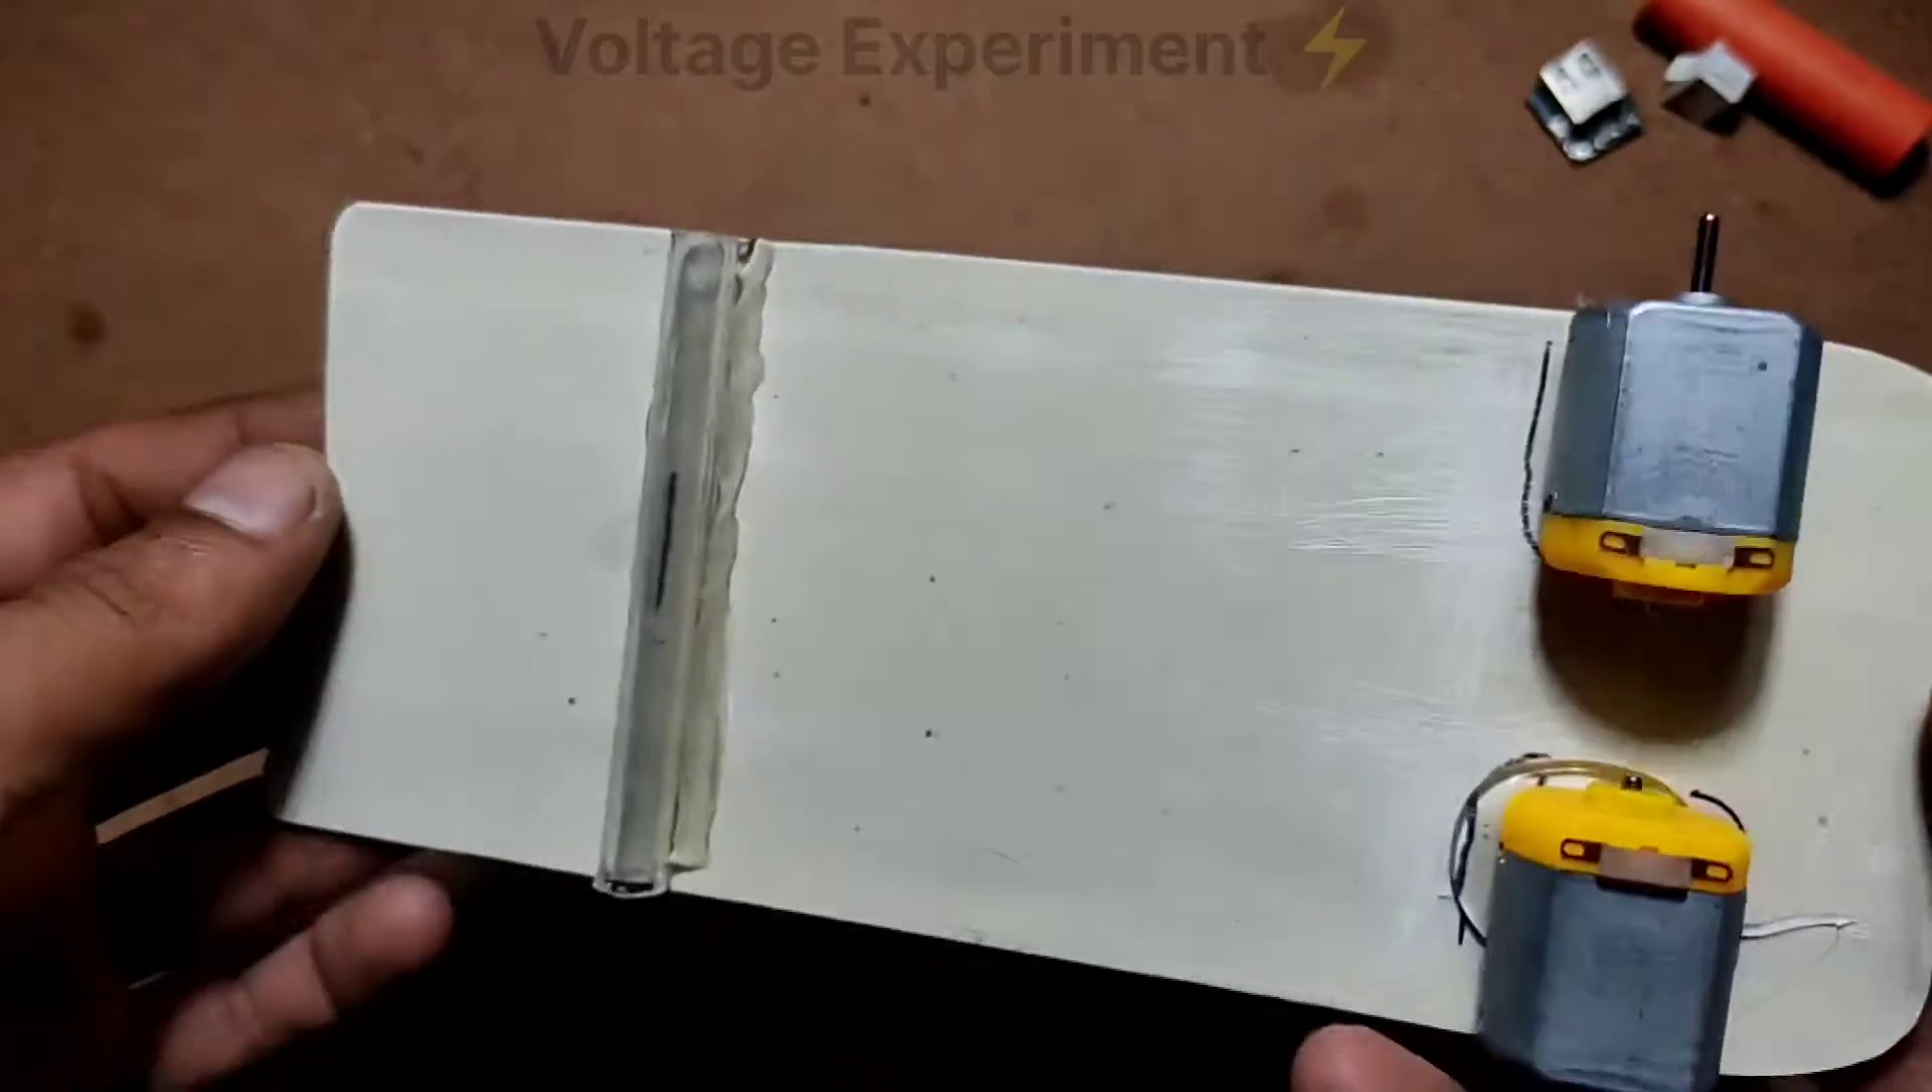पेन भी मैंने चिपका लिया है दोस्तों।